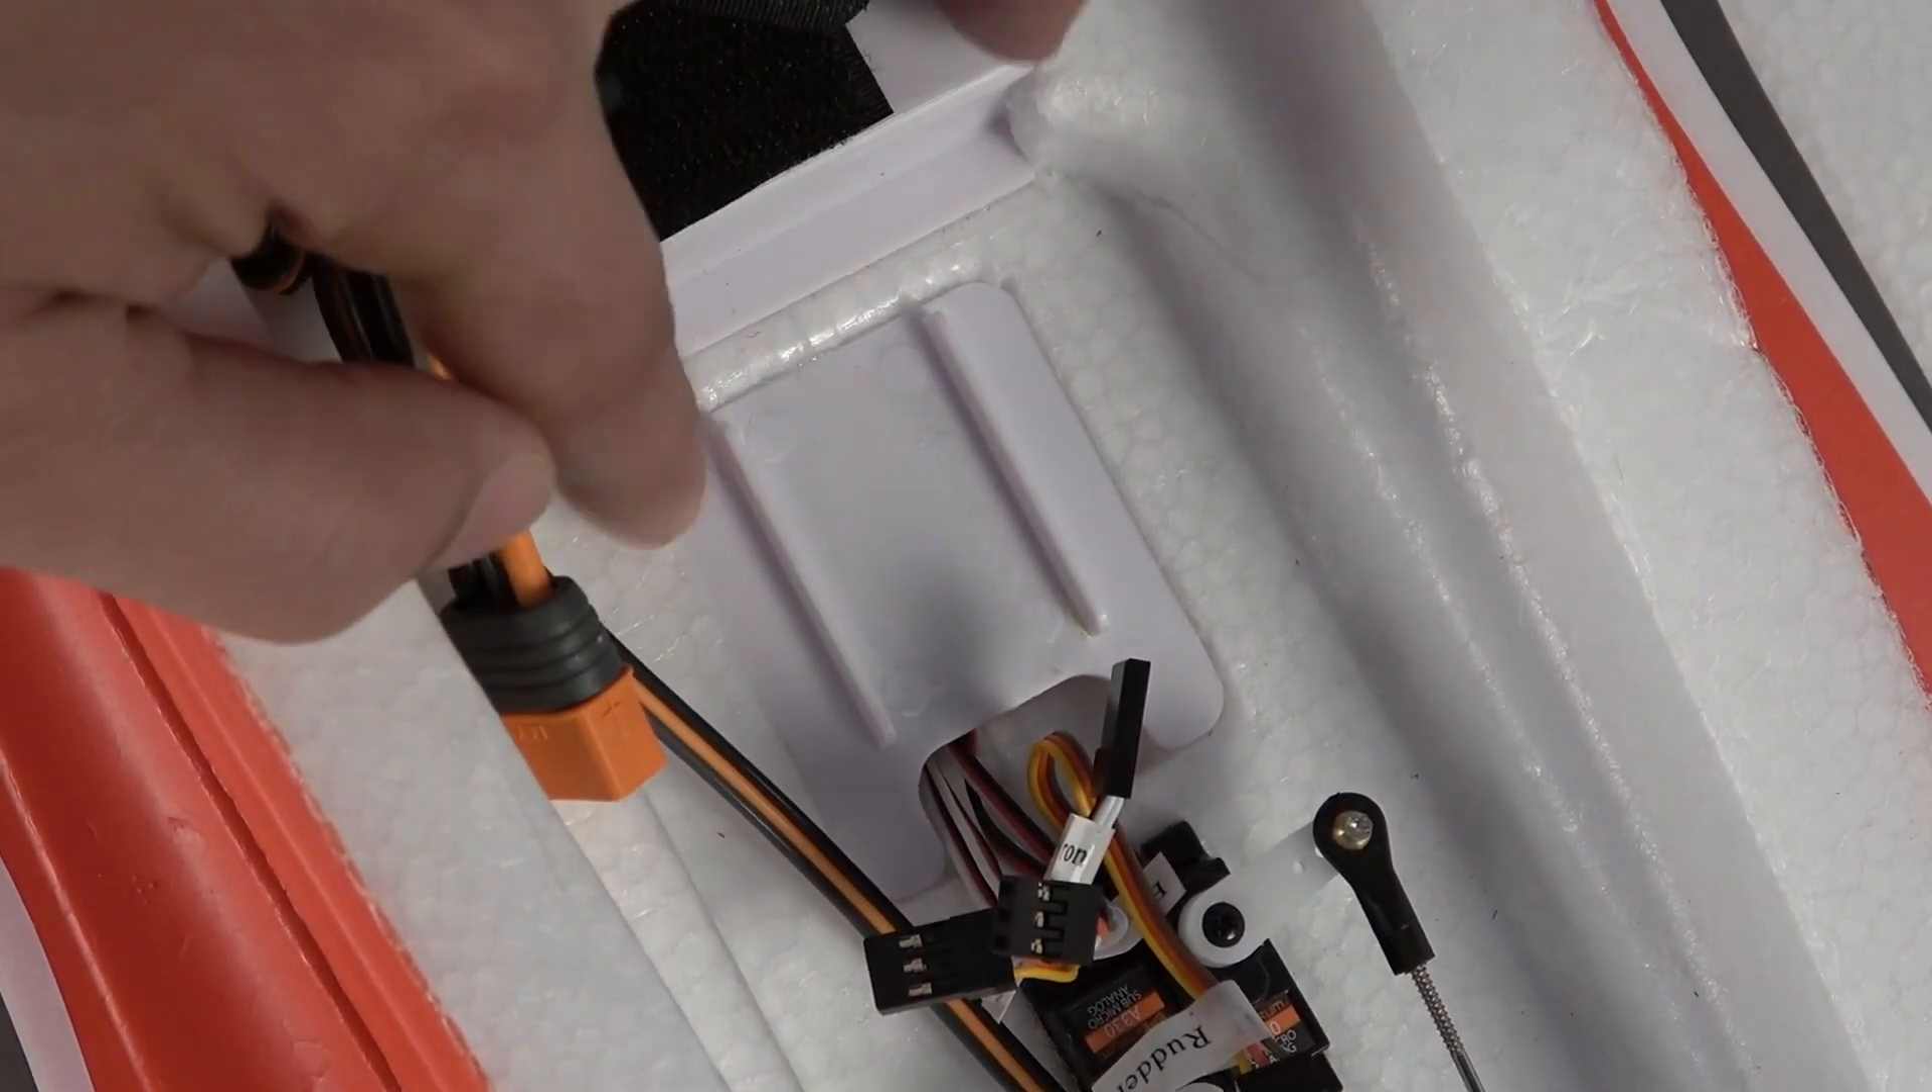All right so at this point we've got the um the mounting plate for the receiver is reinstalled.